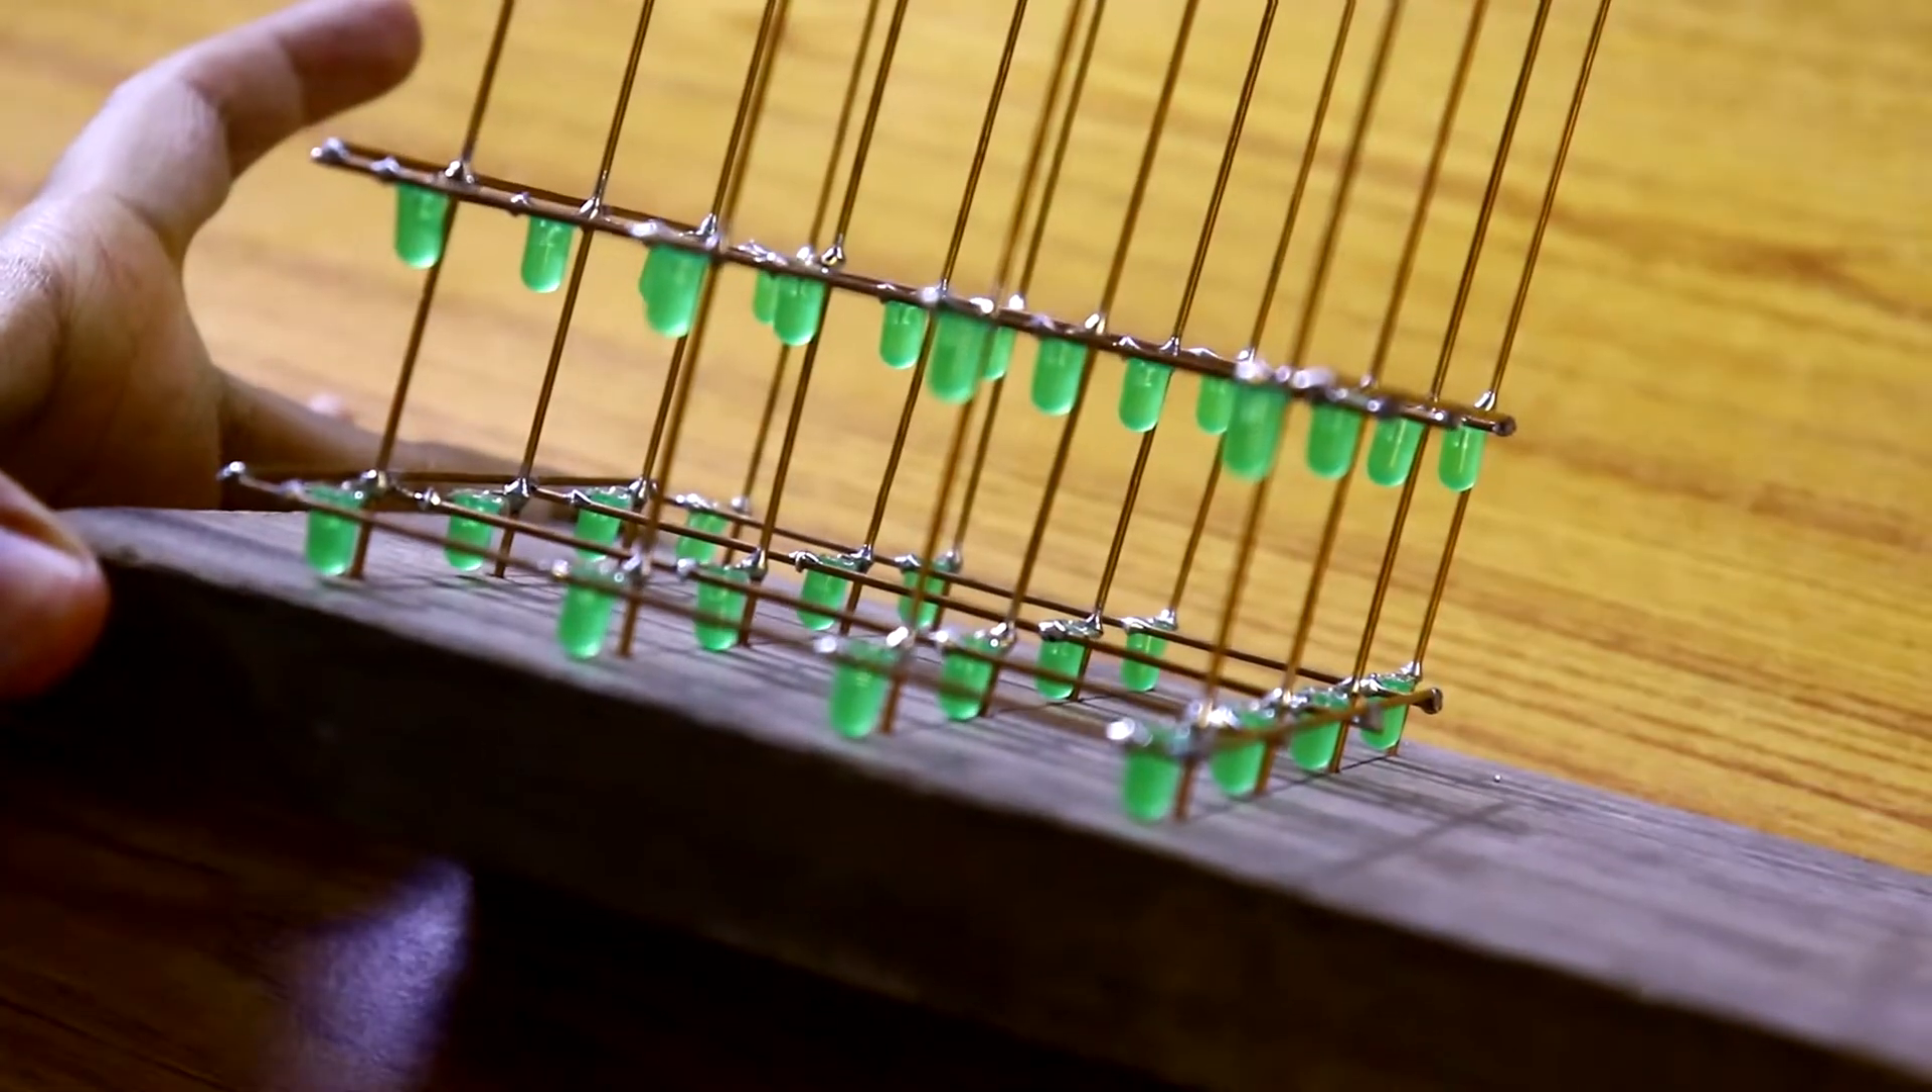So like this i have completed the layer one and layer two soldering.